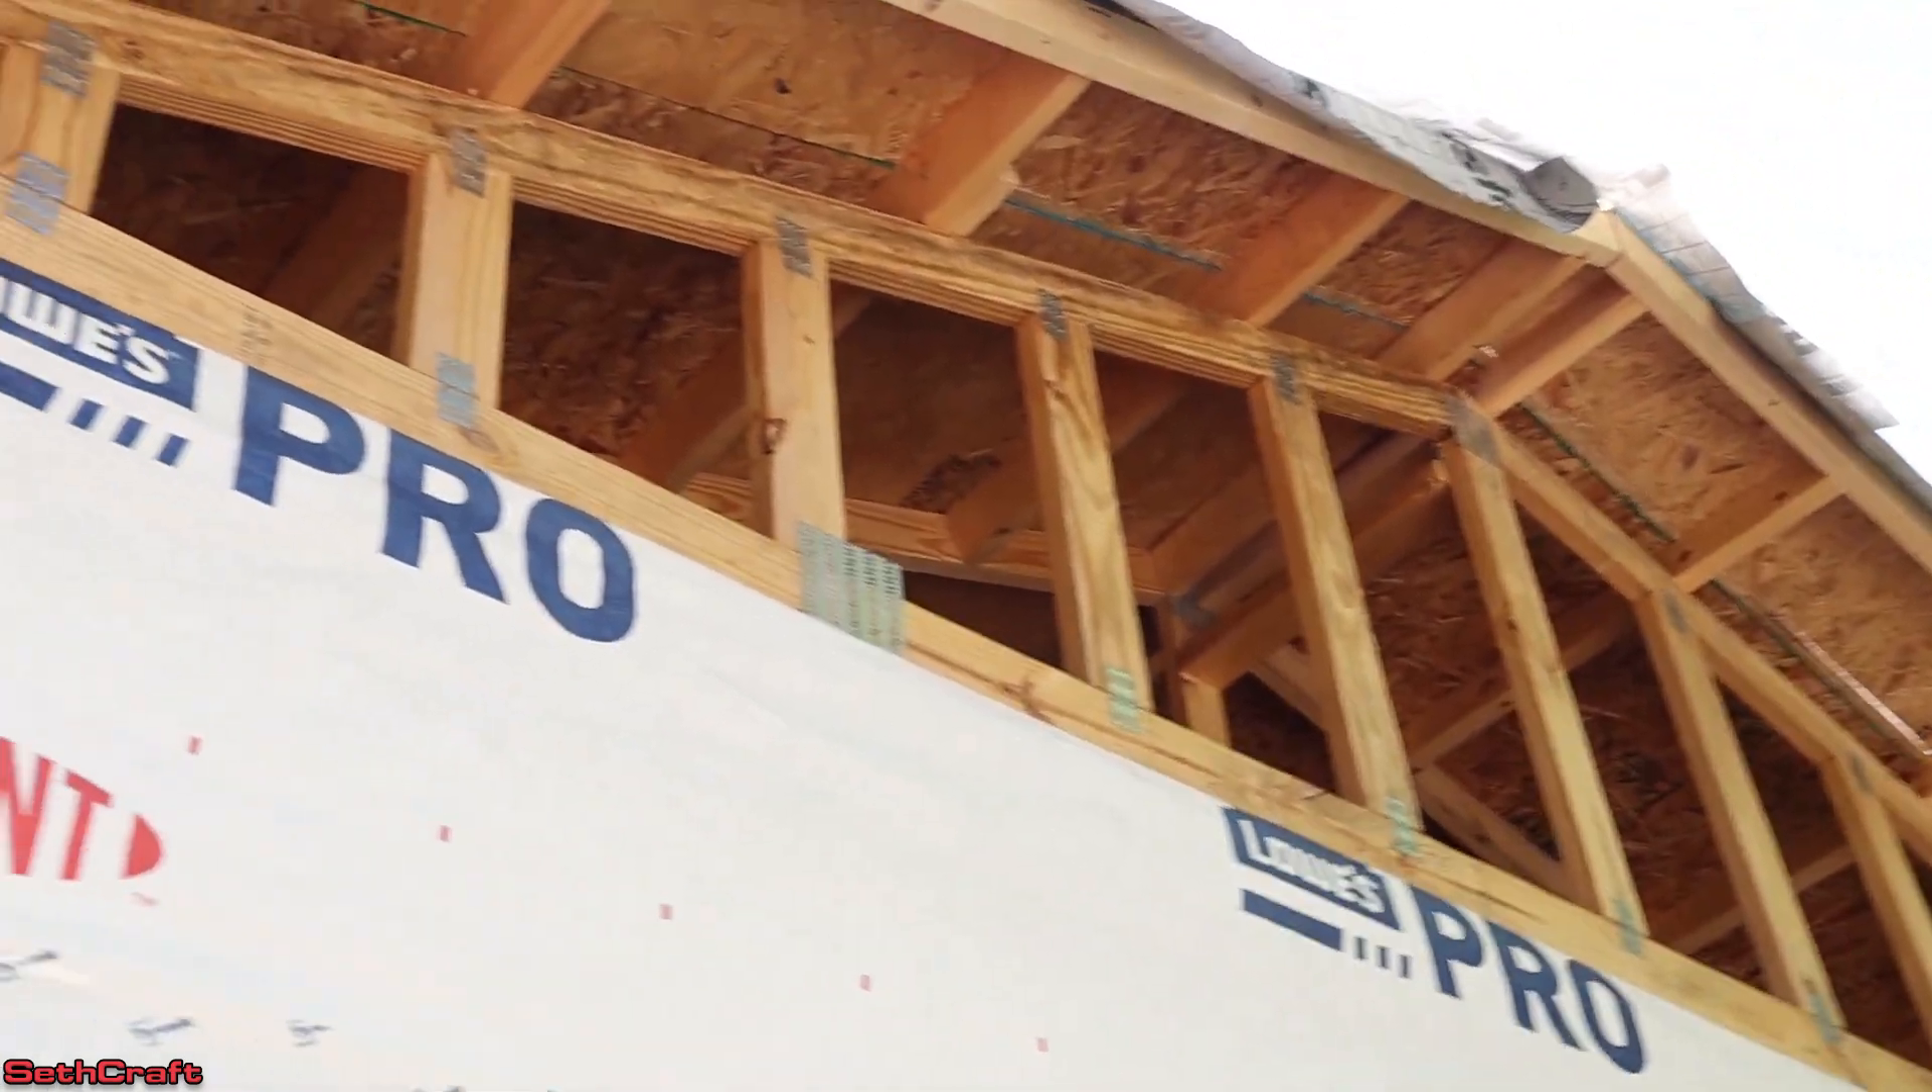So the gable end right now is exposed or open and so I need to get my OSB sheathing and Tyvek up there before I put in anything else.